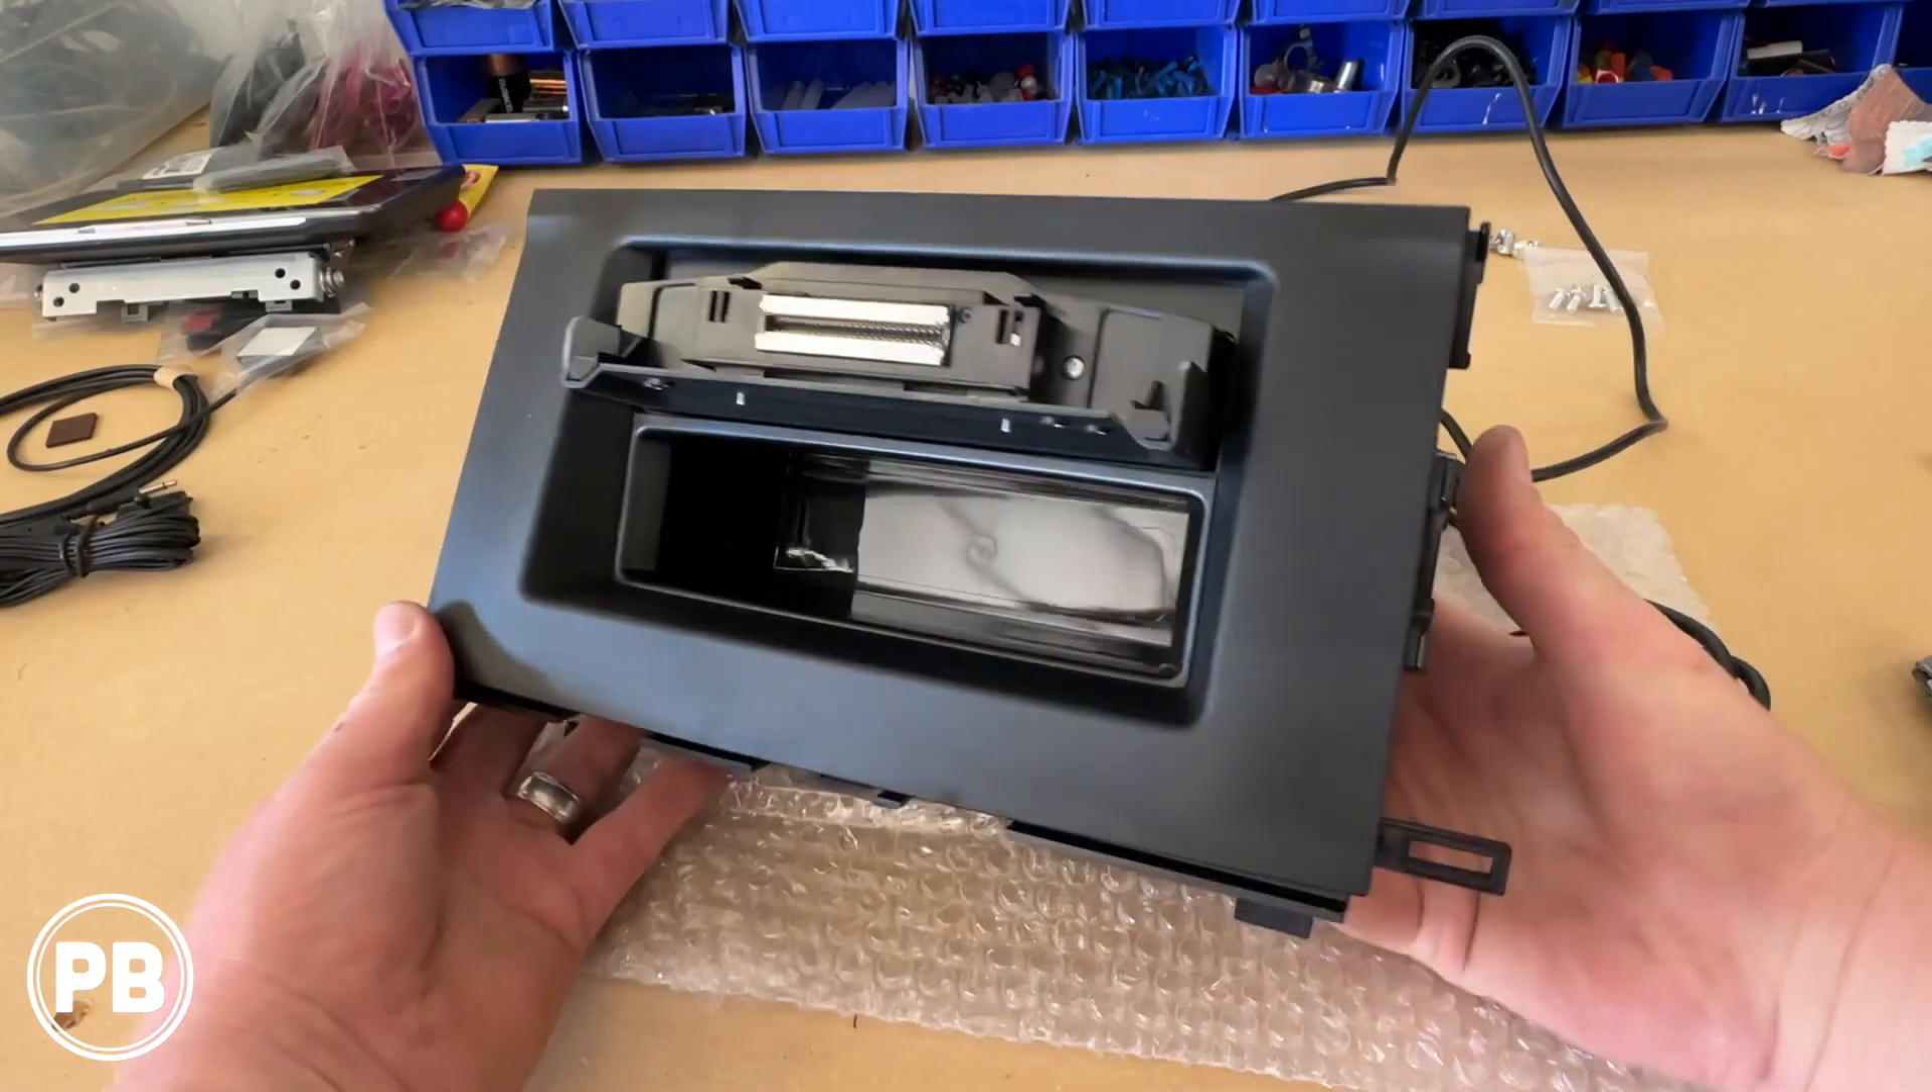So we got the dash kit assembled.